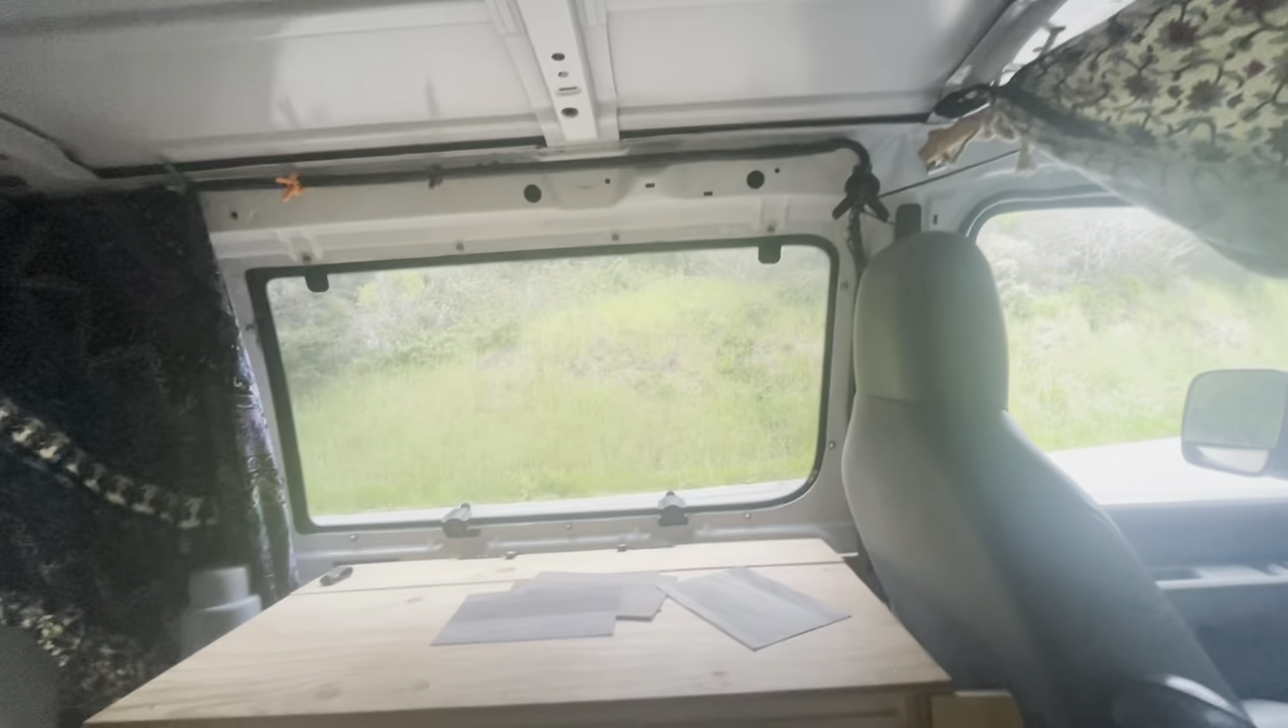Now, I have not been able to put up the walls yet or the ceiling.